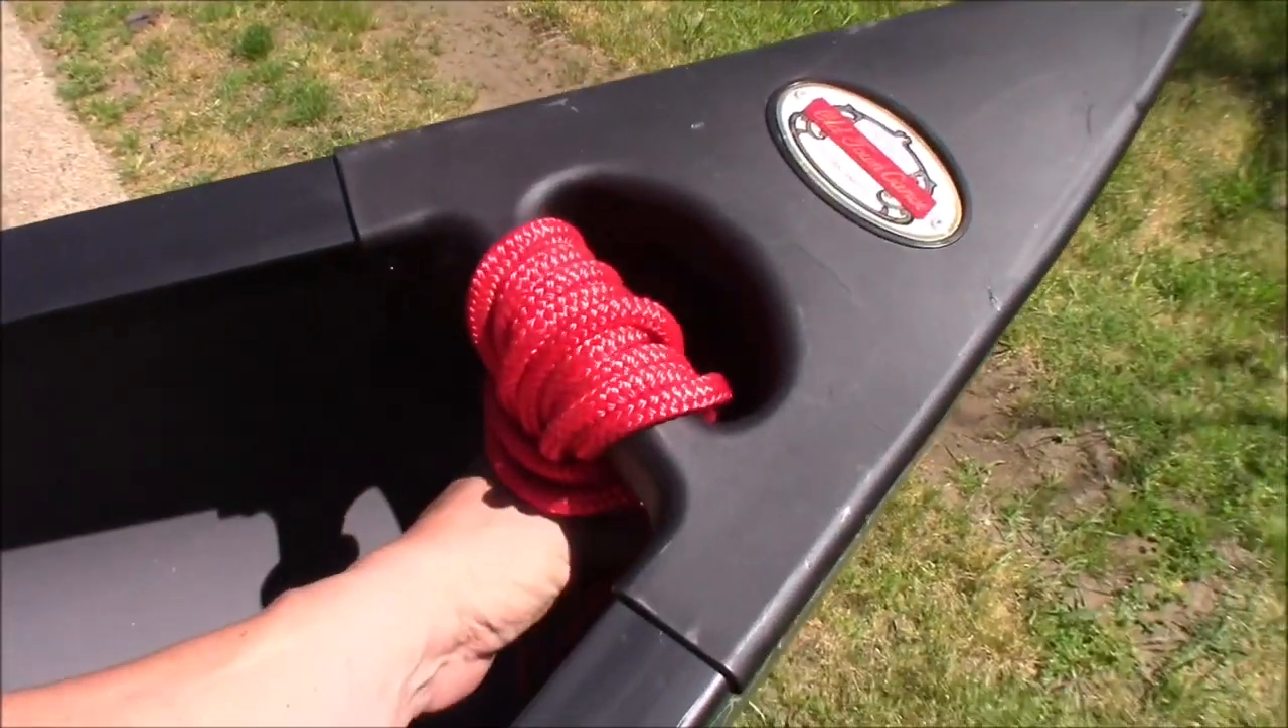Here's my bow line installed really nice.